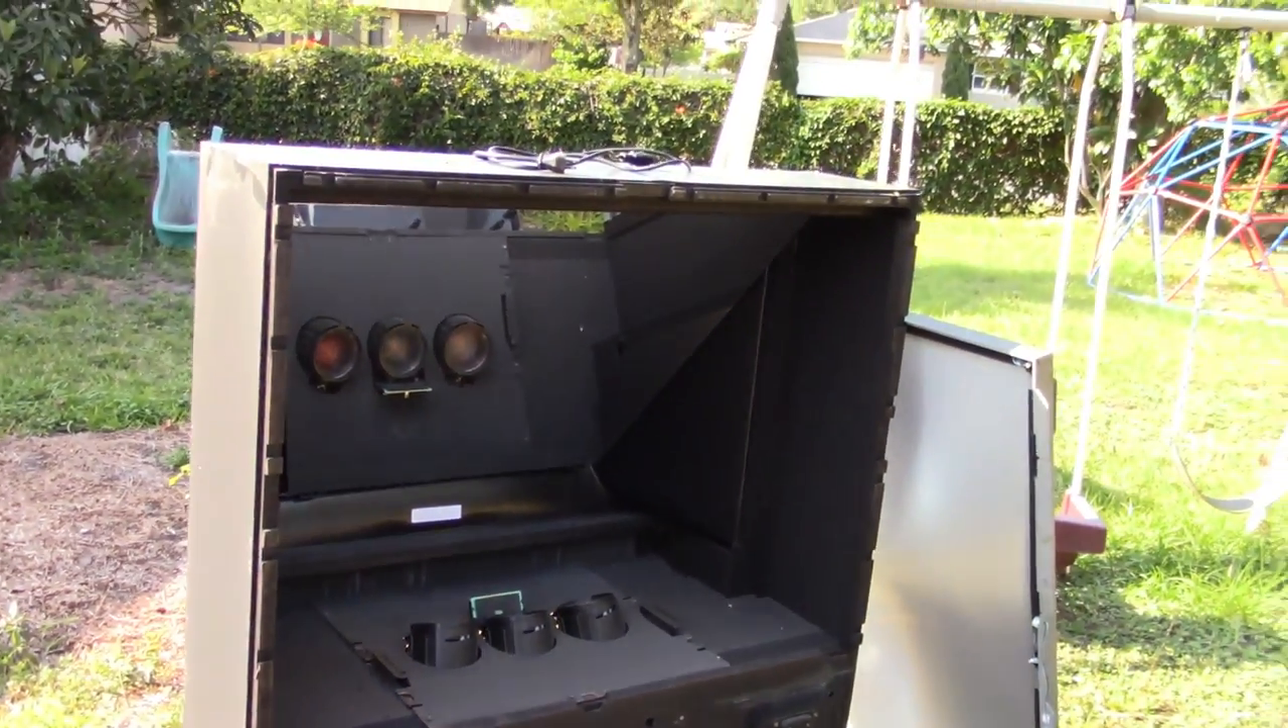Okay and so there you go the screen came right off.